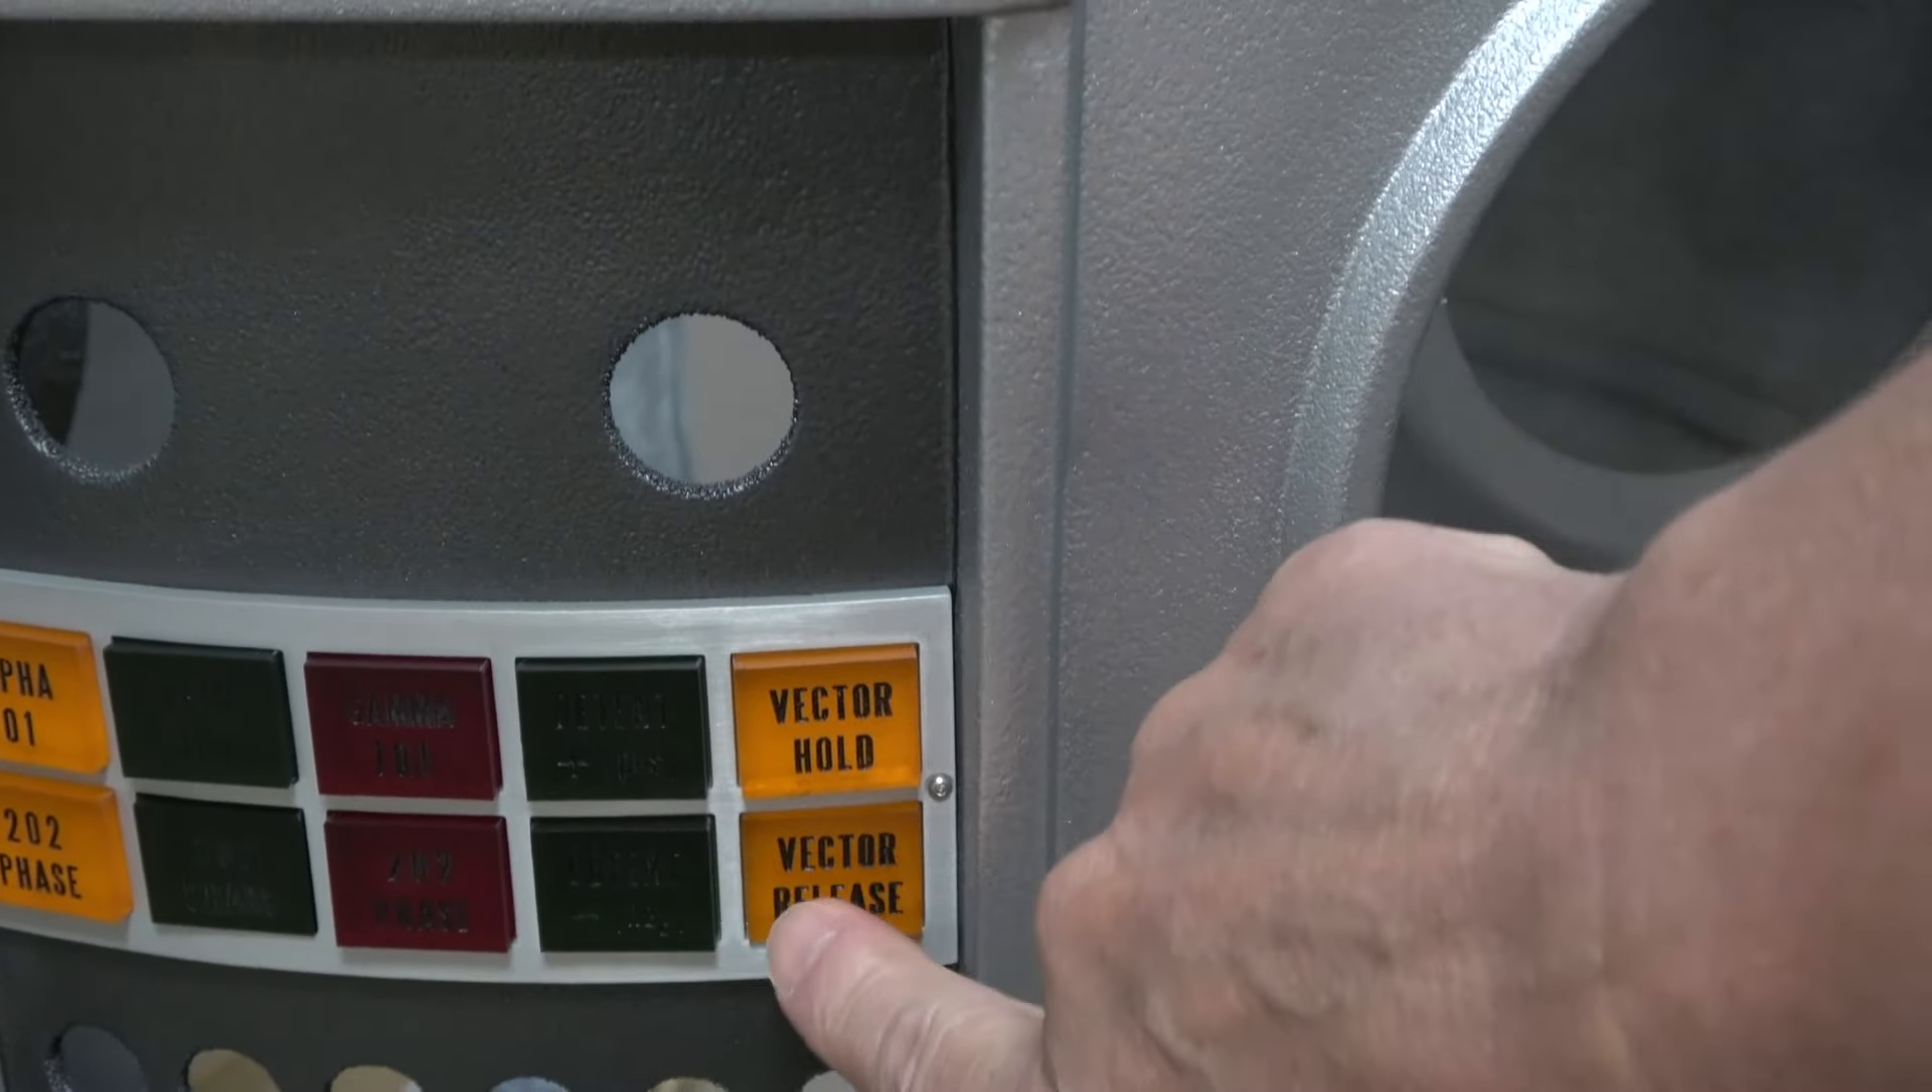You can see the finished plate here with the buttons in it.